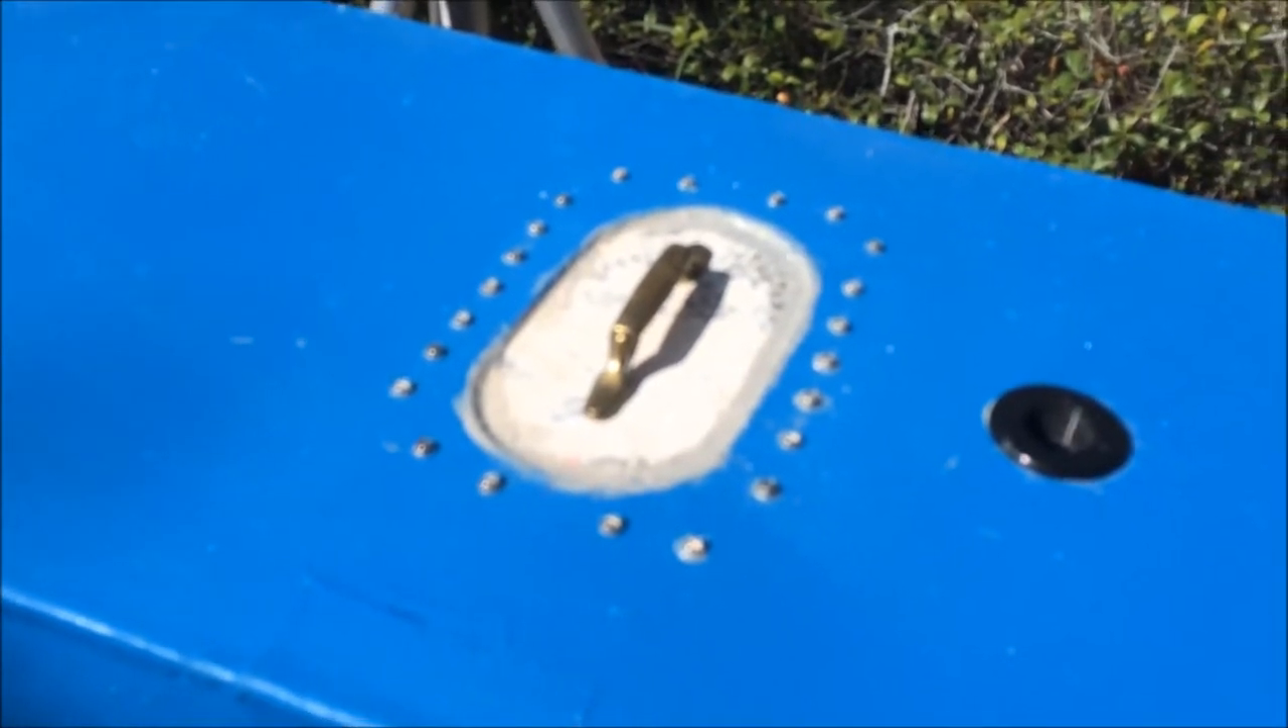We've covered up the access hole I had to cut with some fiberglass.